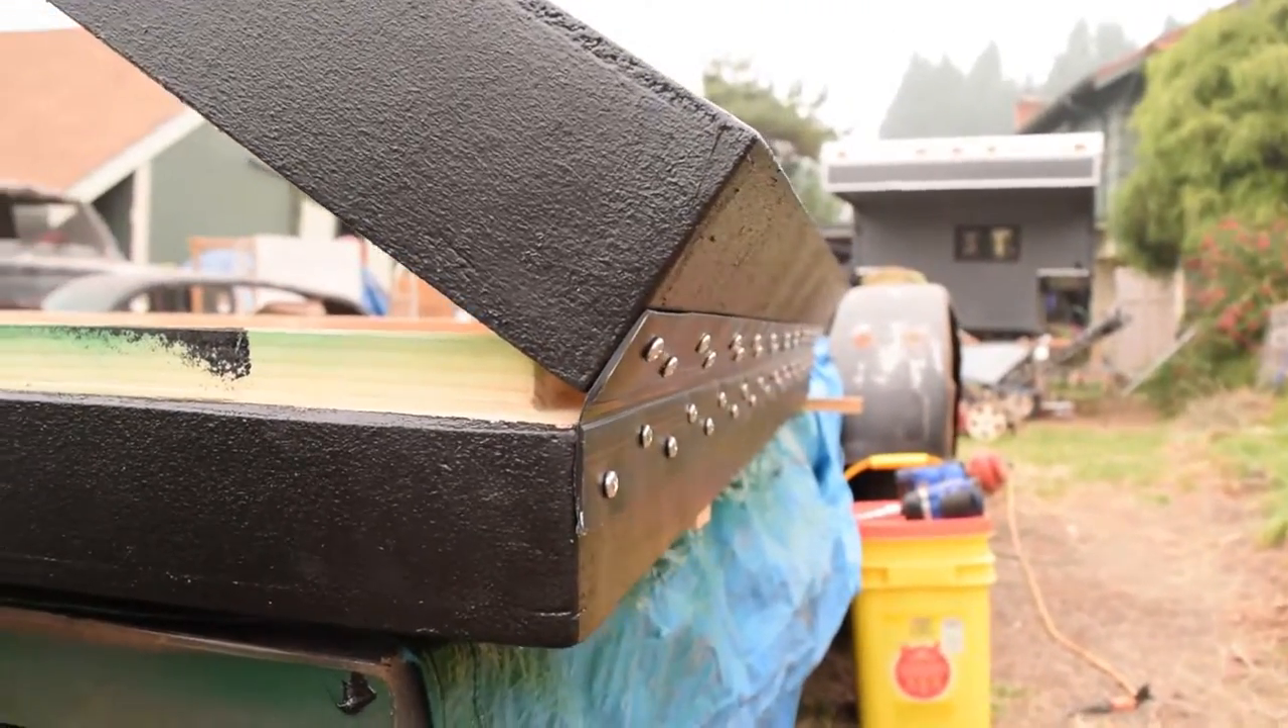And for the first time, the top and the bottom are connected to each other via this plastic hinge.